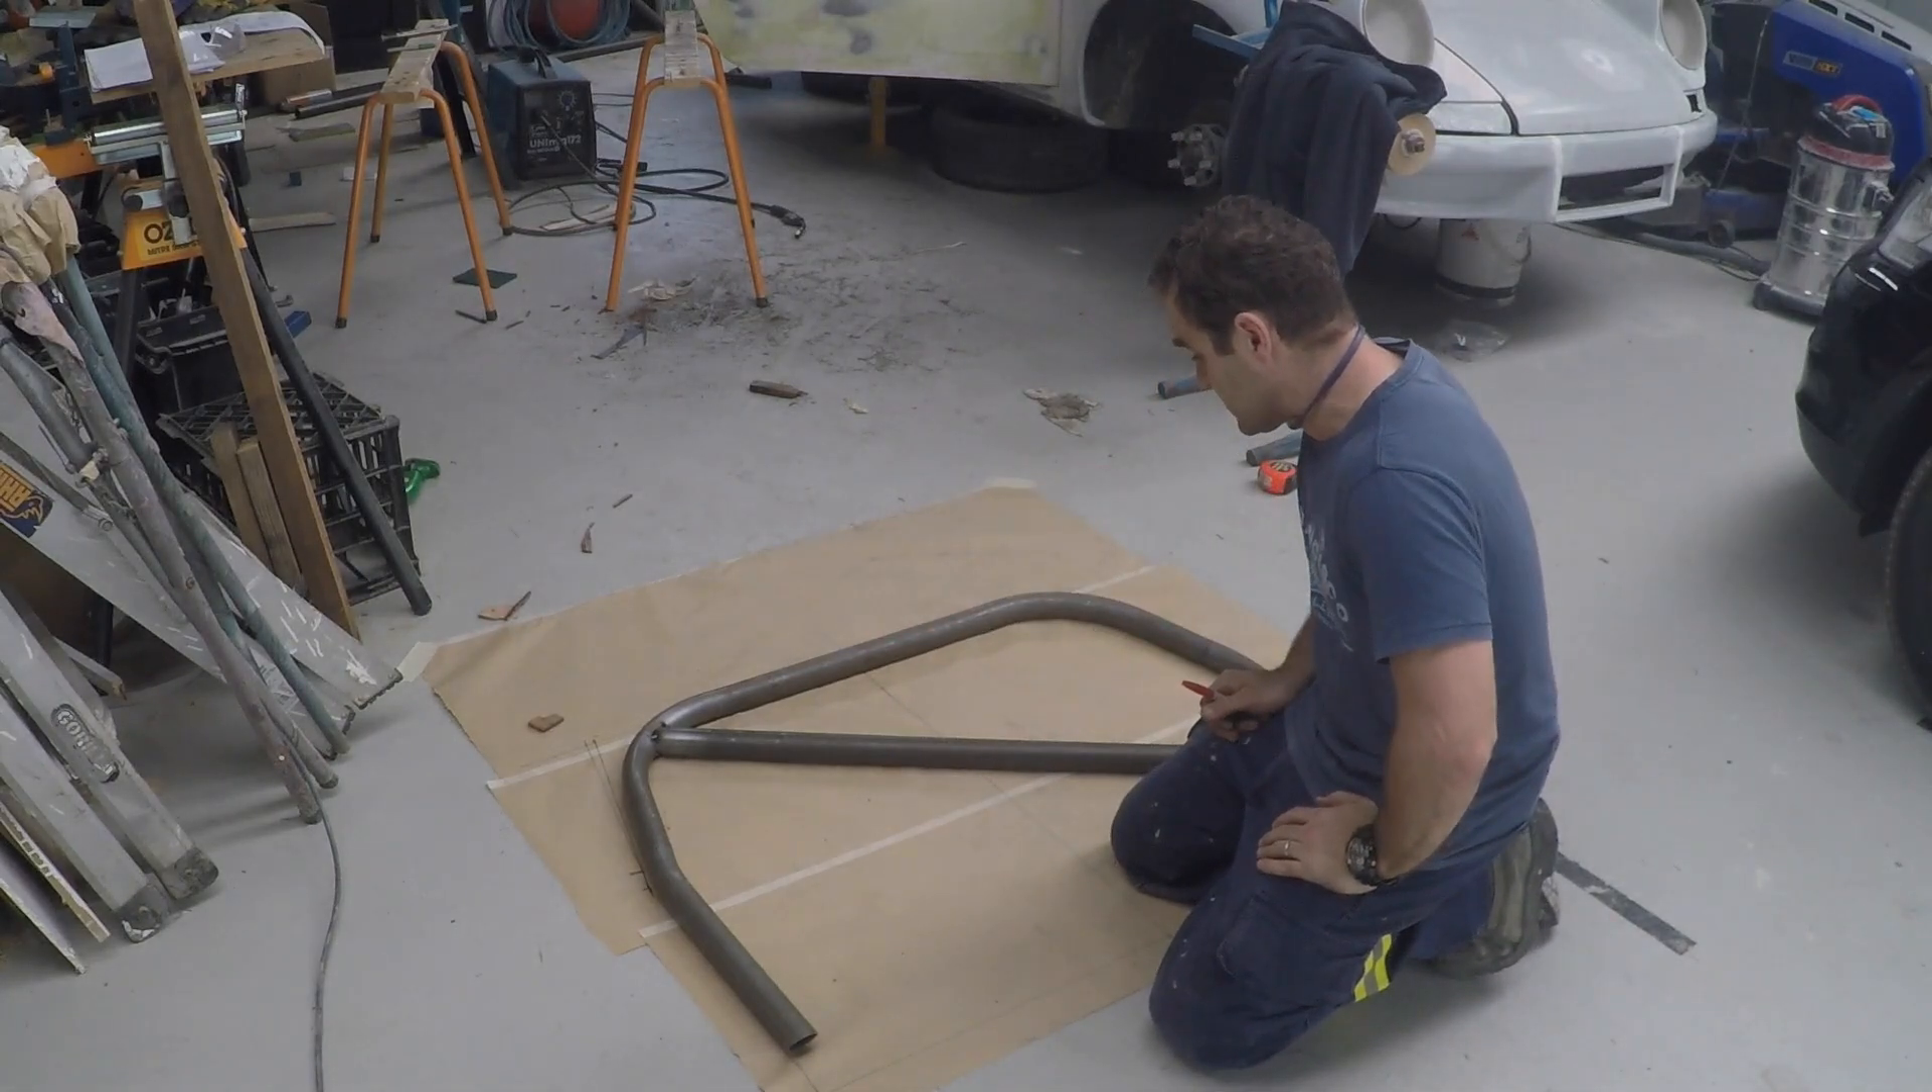All right so I've got this center bar in and now the next challenge is I've got to put the the next cross bar in which is from the through the opposite direction.